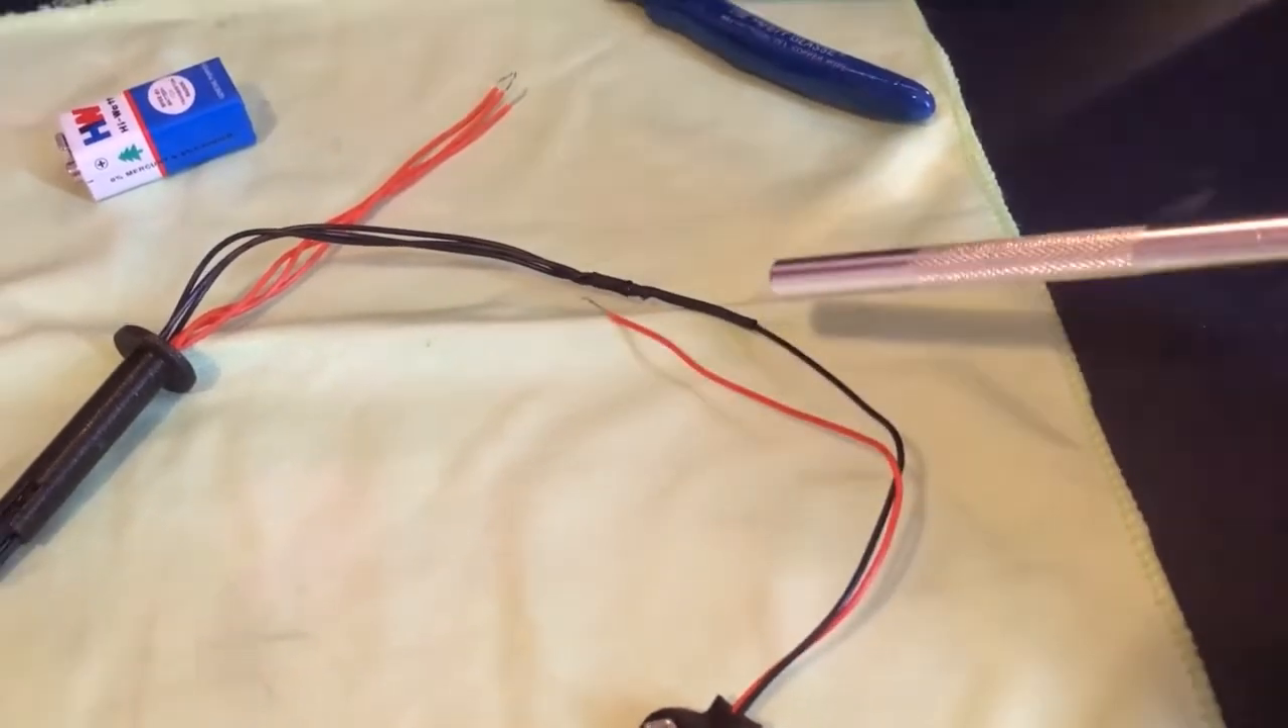Je ziet hier het uiteinde van de rode kabel. Dat is ook nog niet aangesloten.